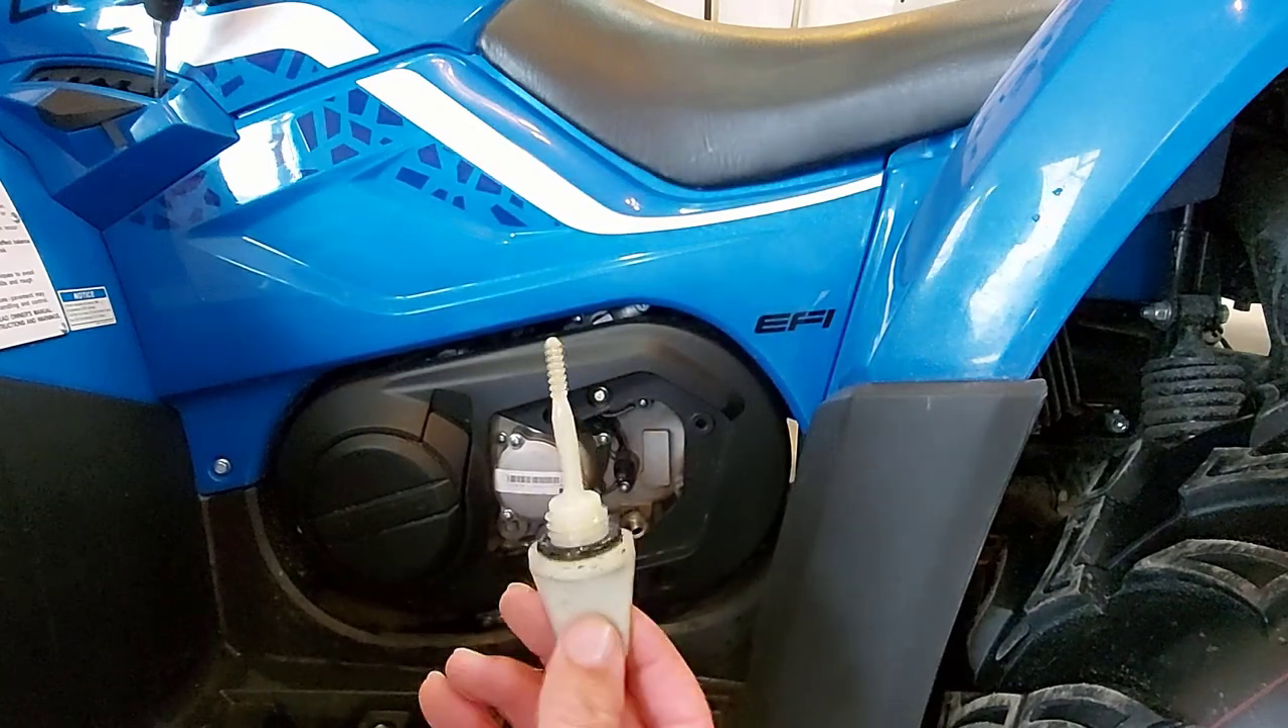There we removed our oil dipstick, and we'll give it a cleaning.